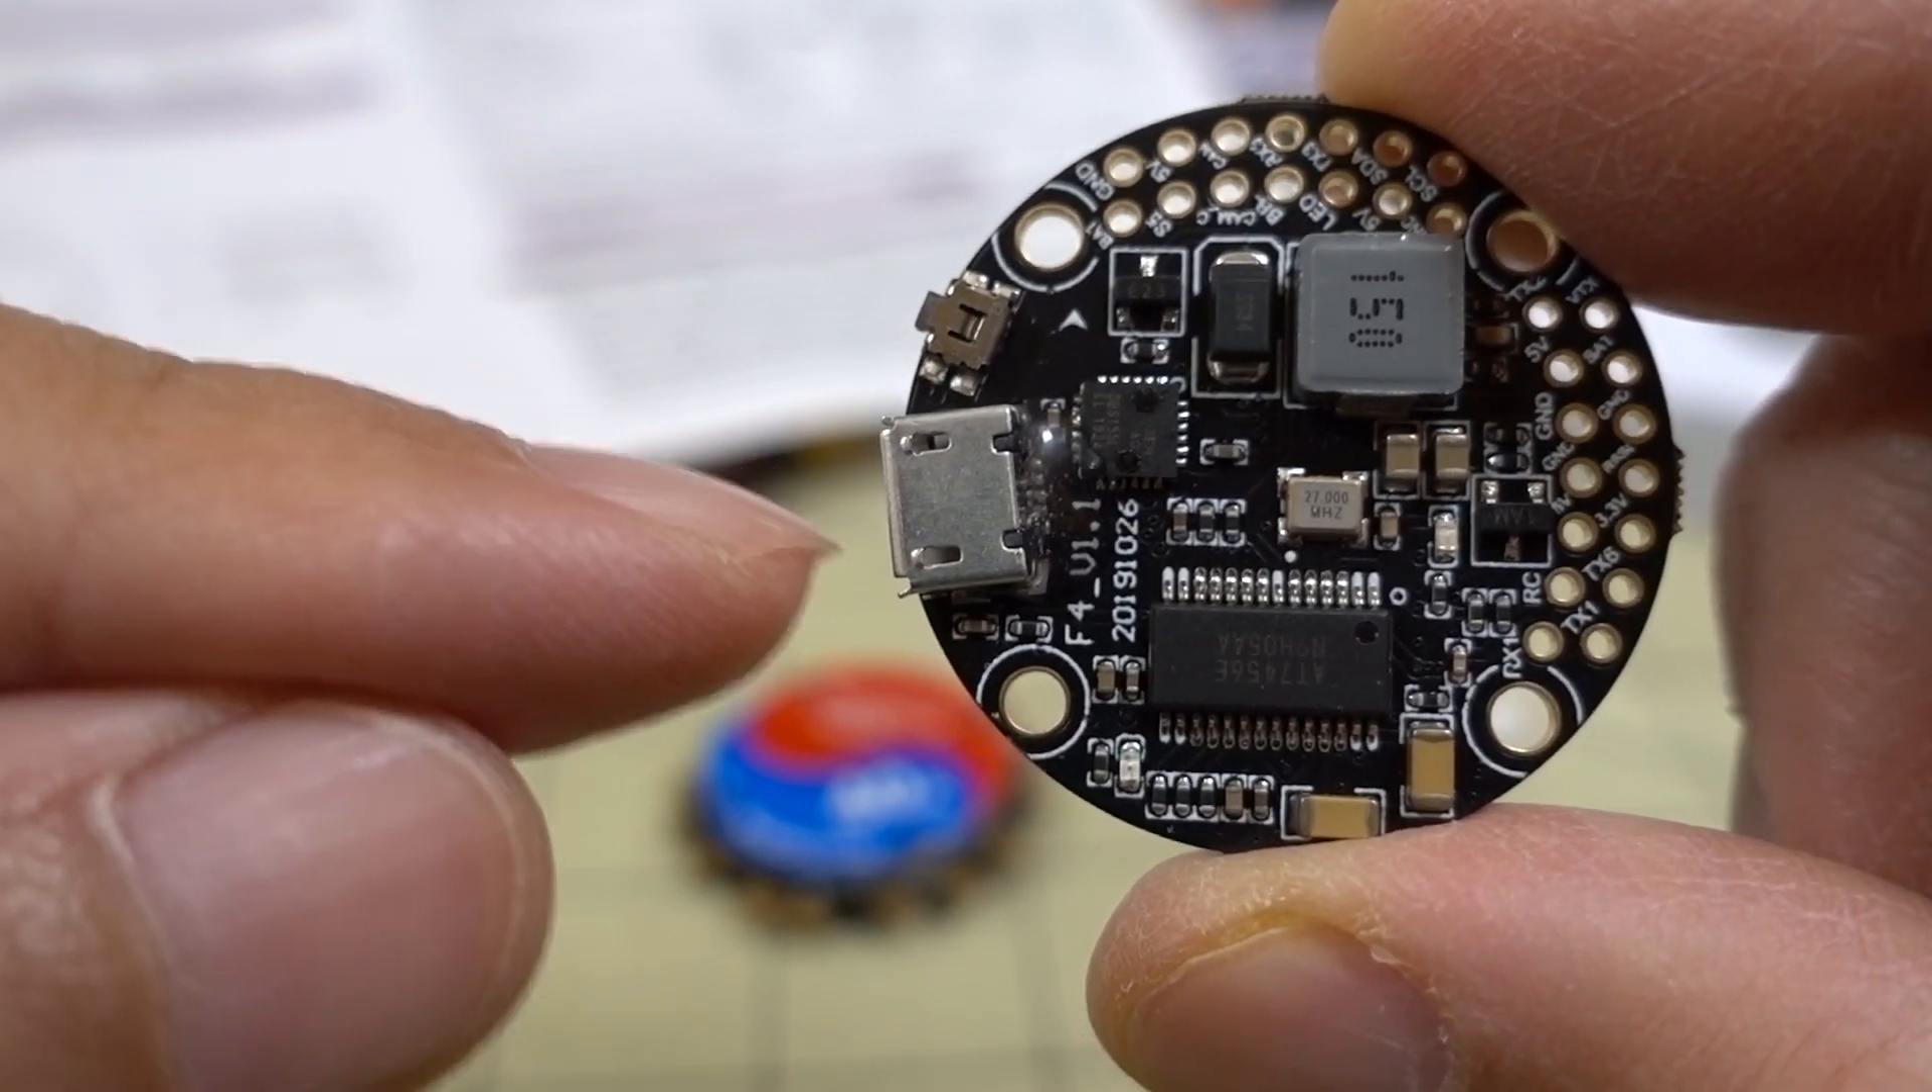The usb port is not uh coming out at a right angle to the board it's kind of off at a a little bit off.